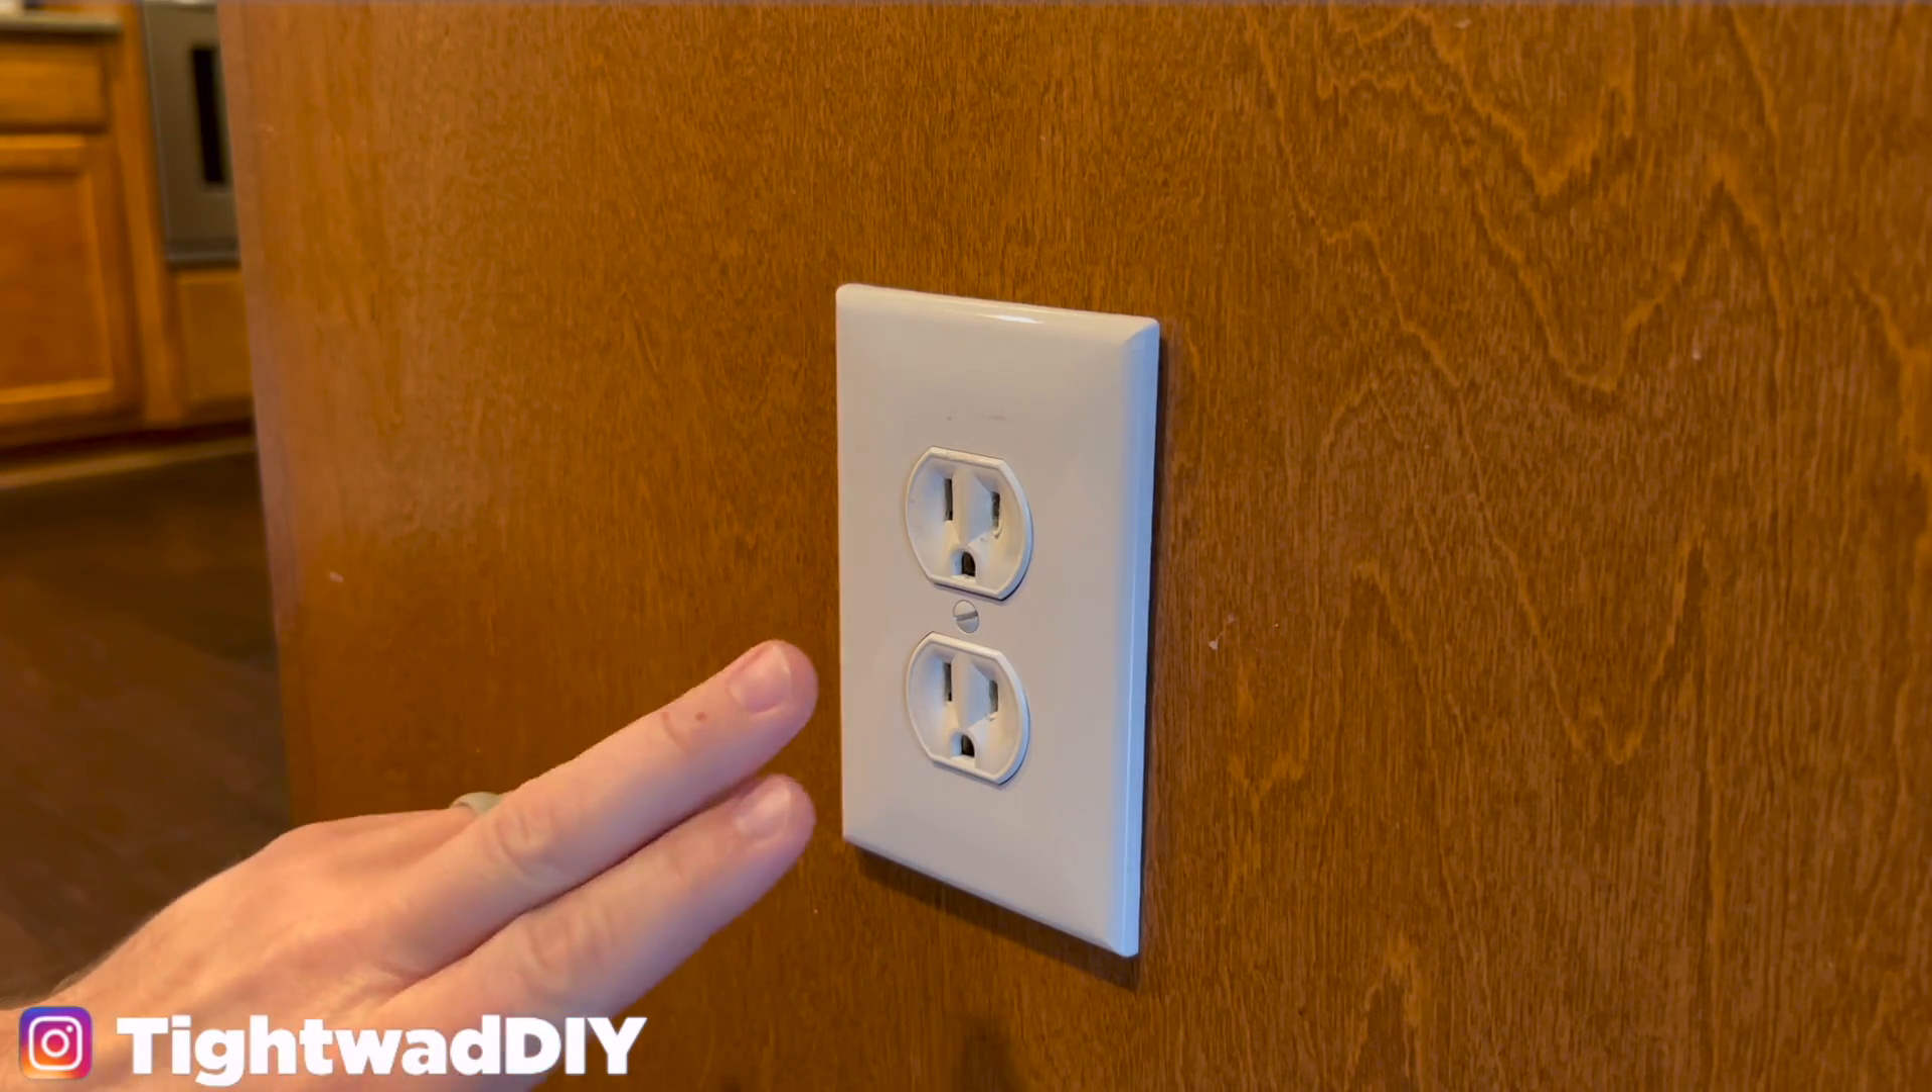I haven't removed this plate yet.